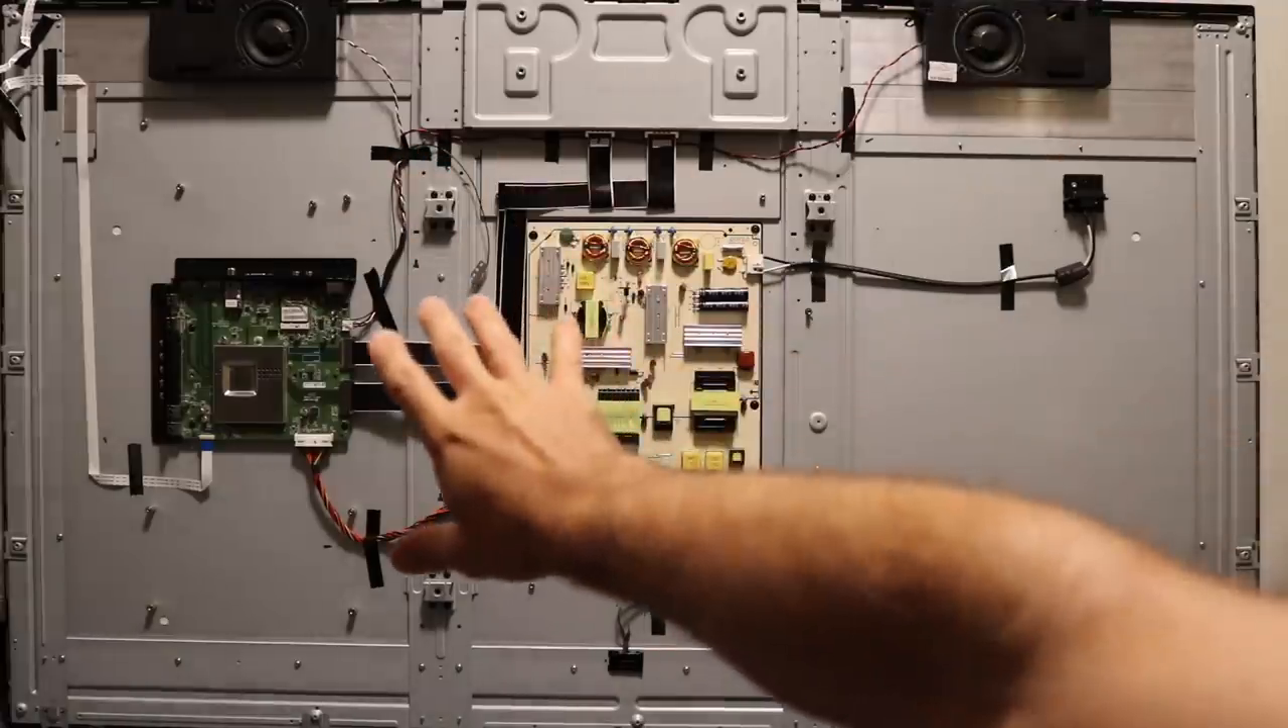I took the back cover off, all the screws out, popped it off, and I turned the TV upside down.